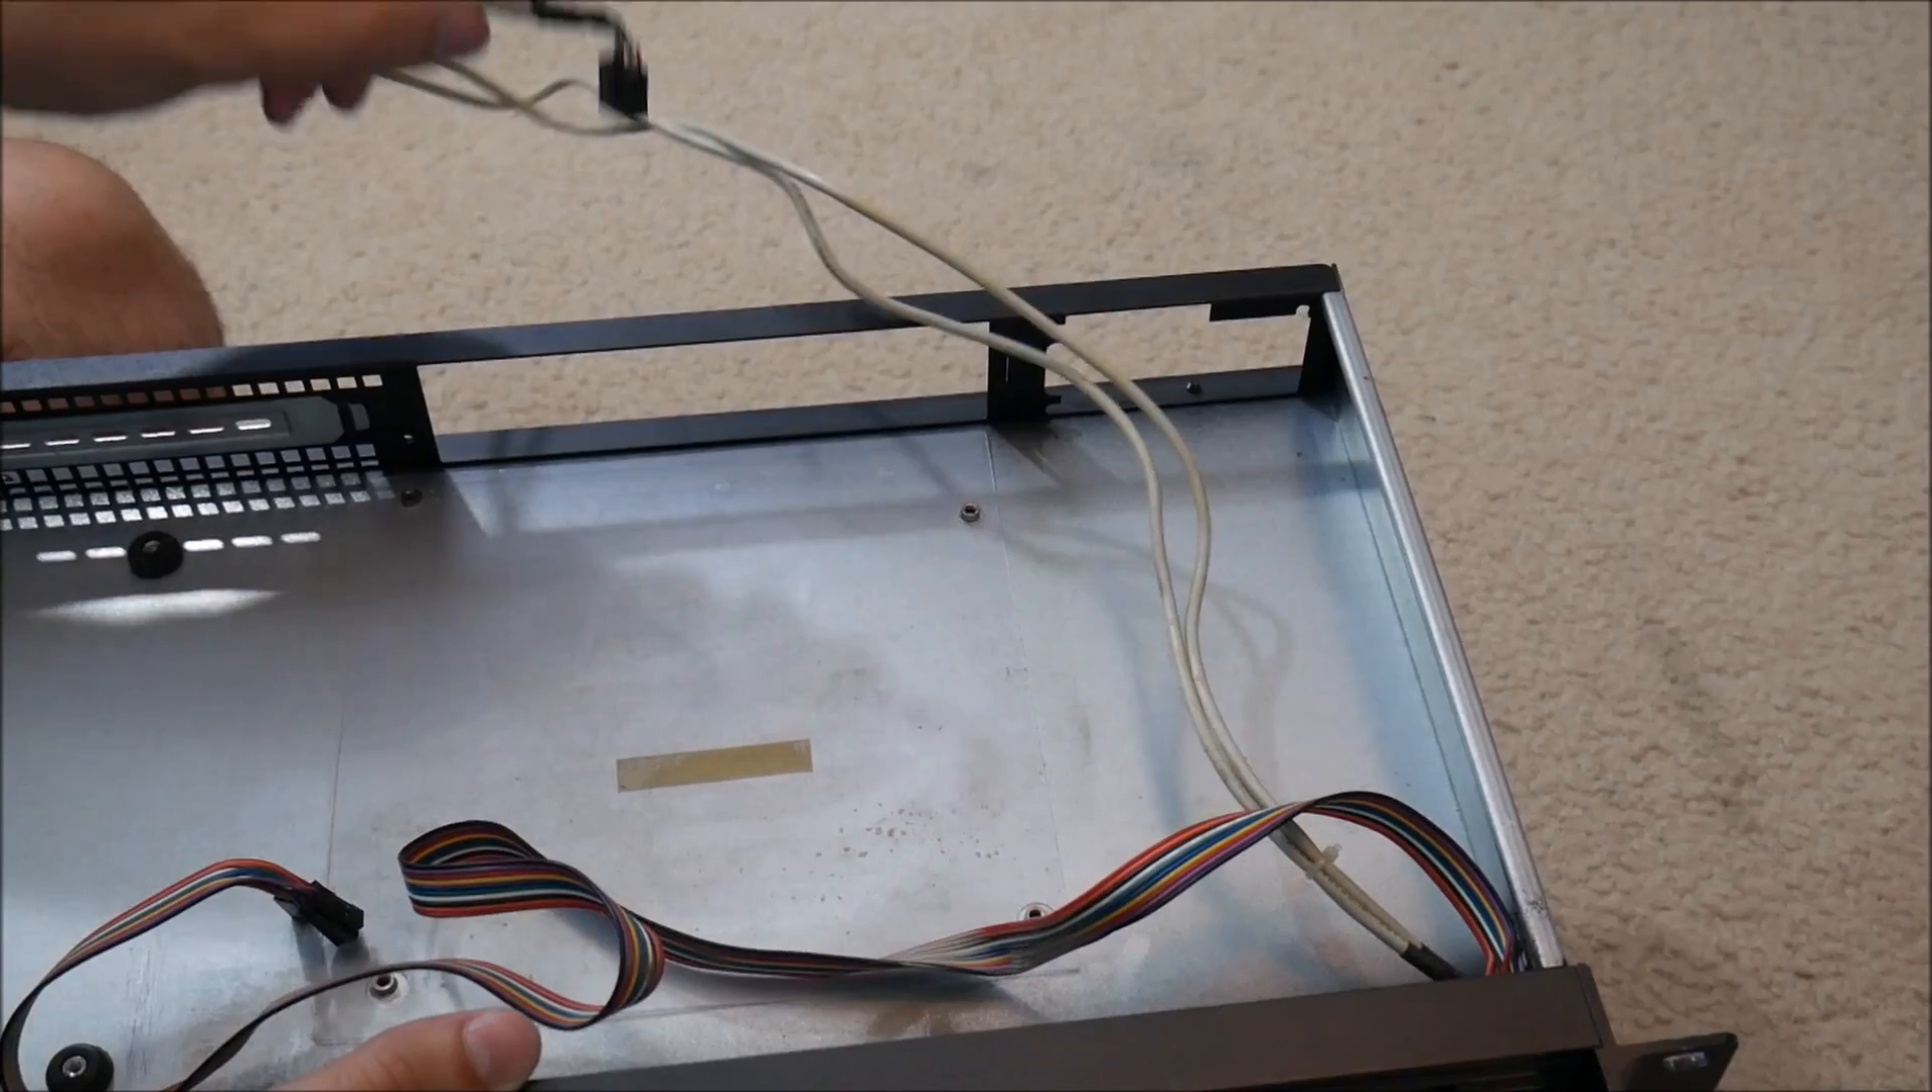So basically we've removed all of the fans from the front. We've removed the power supply. We've removed the old motherboard, the old hard drives.